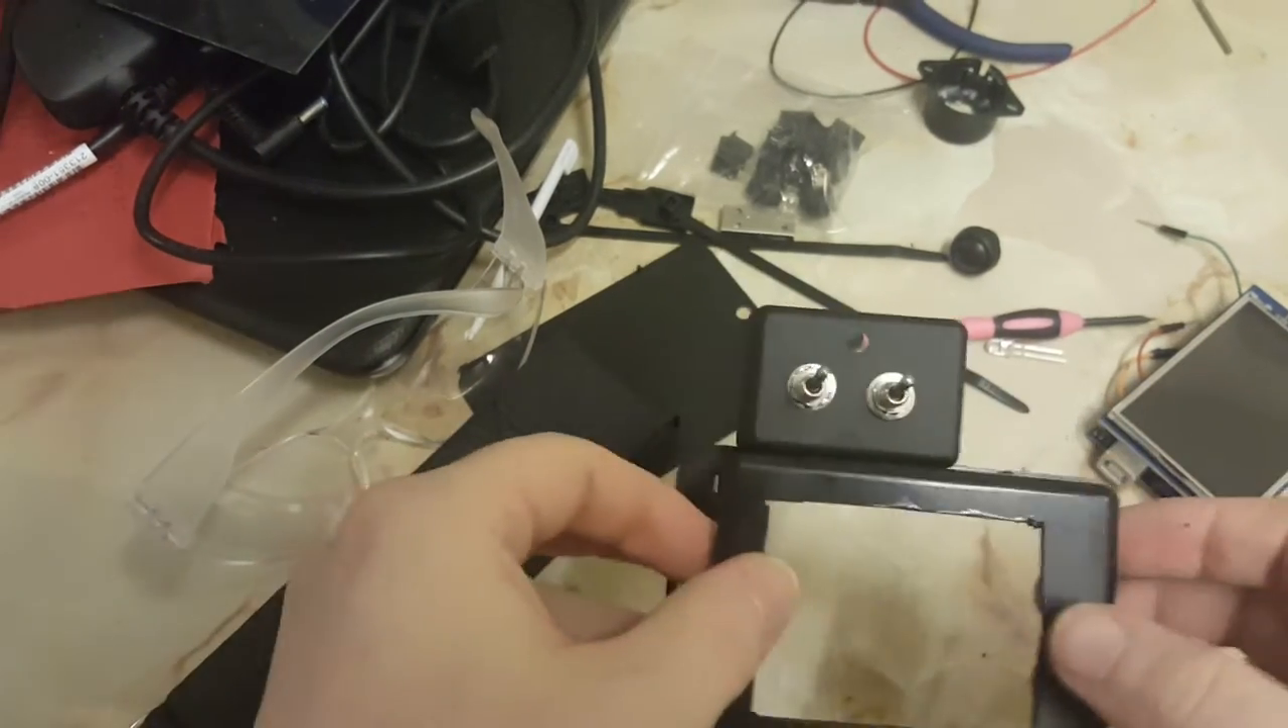So yeah we've got the switches in.